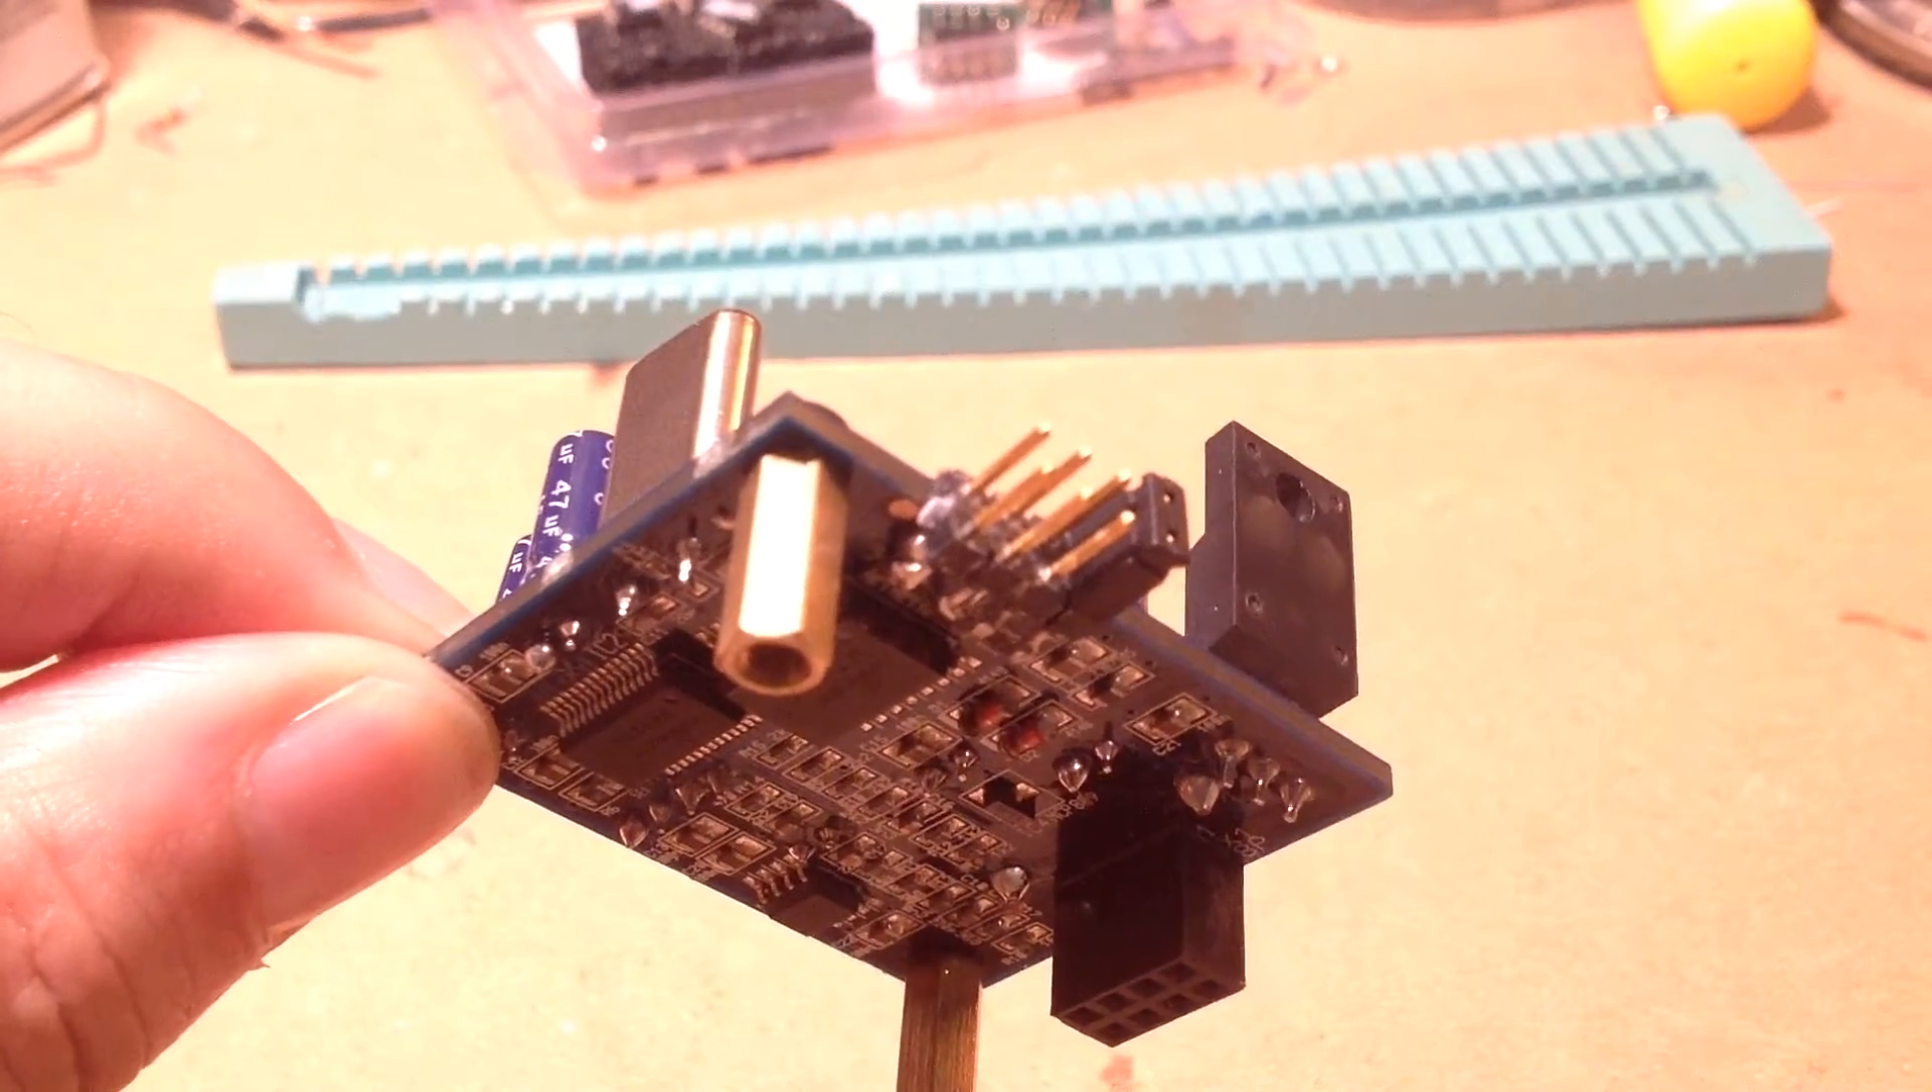What I have gone and done is added a 4x2 pin header to the card.